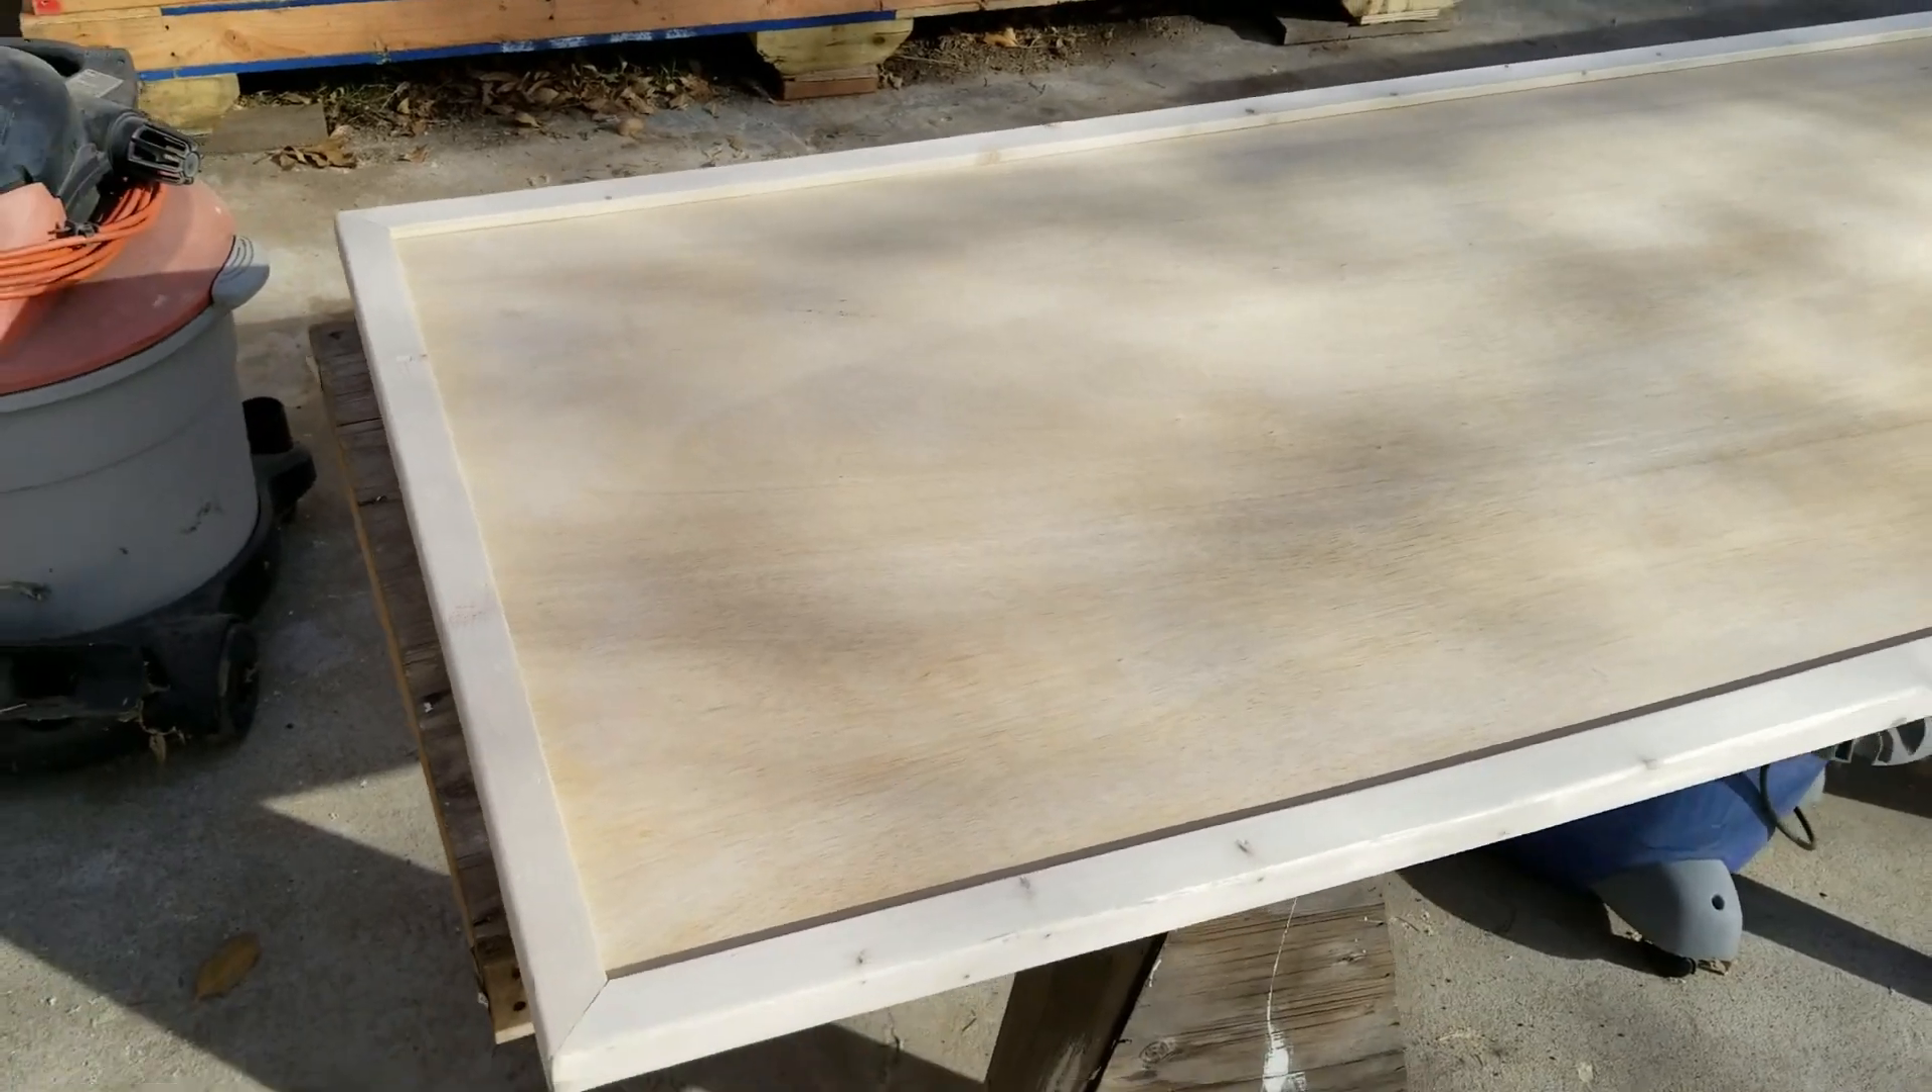Here is the finished three by eight sign it's got the frame around it all glued and shot together.